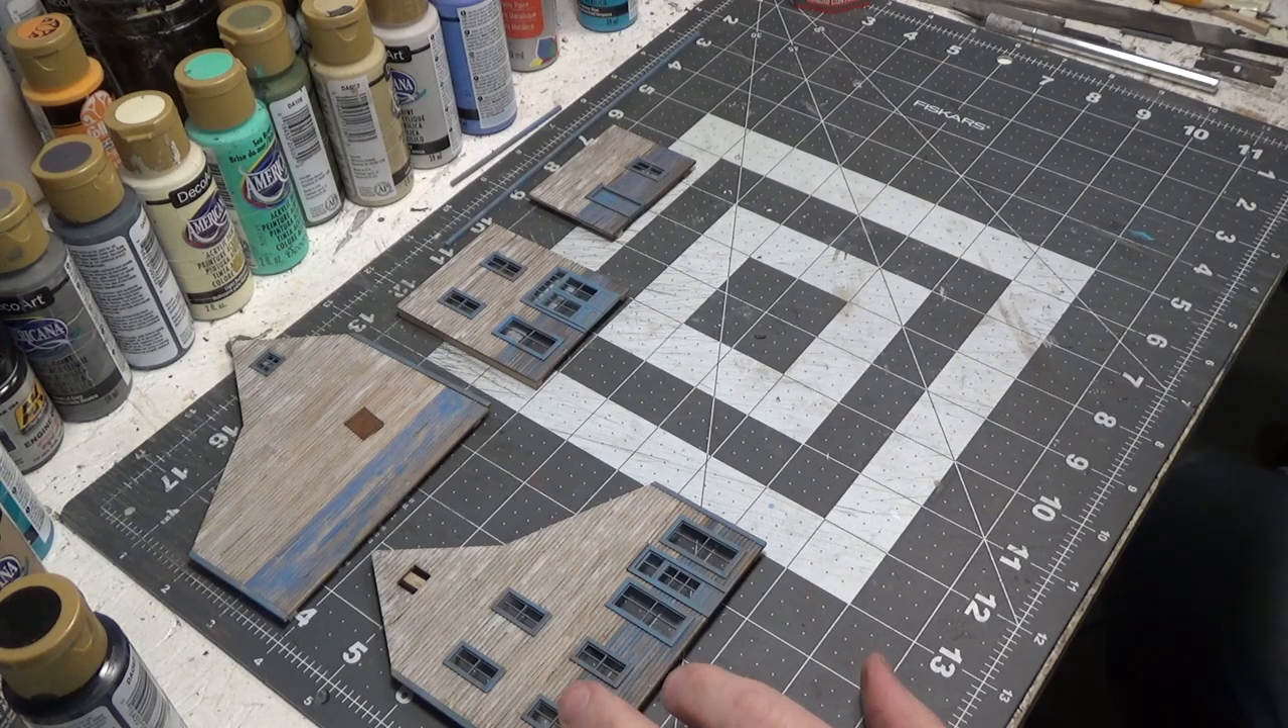So we've got all the windows glued in.